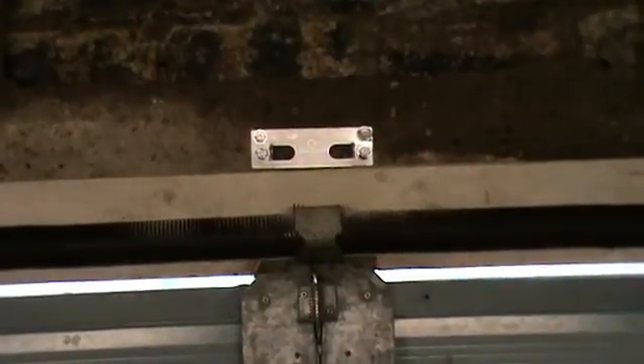That's the plate securely fastened to the beam above the door with four bolts as supplied.